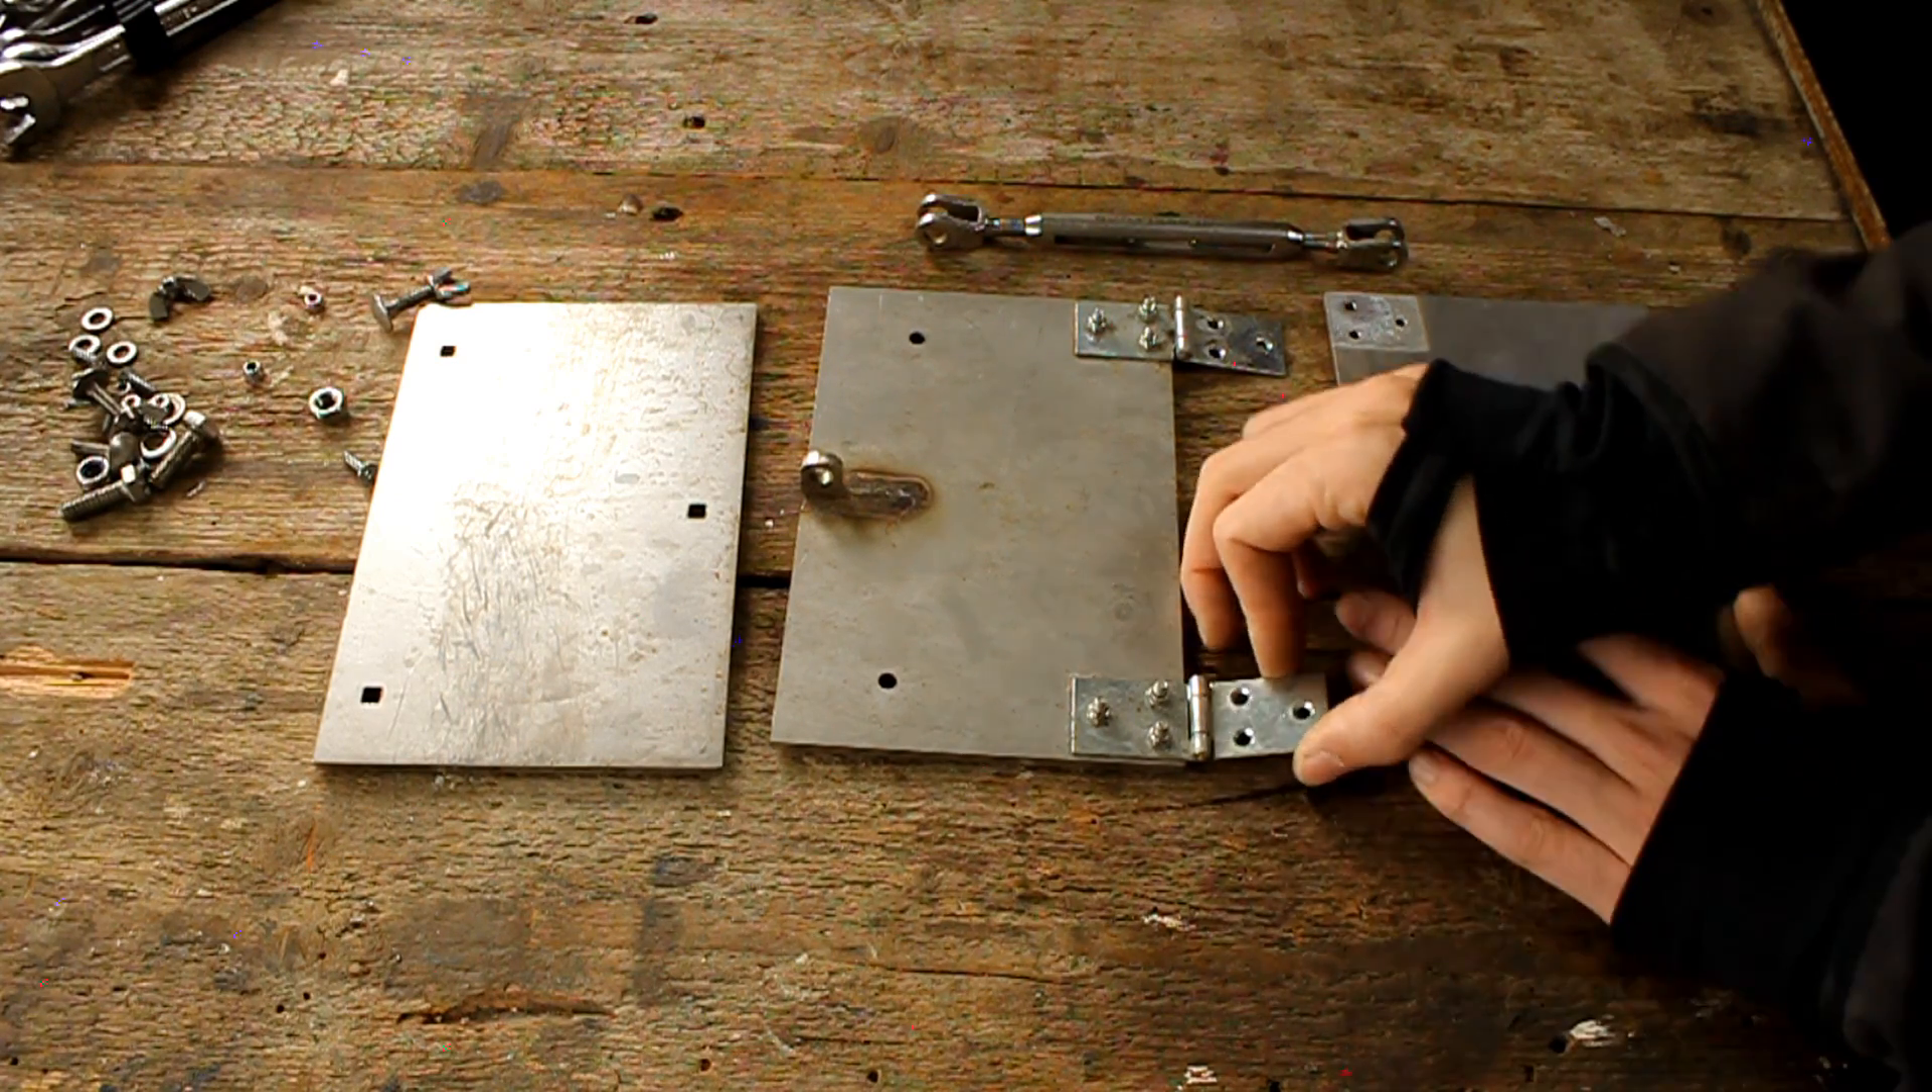So on one side I left the hinge on it and now I'm gonna attach the other side and it's really really simple.